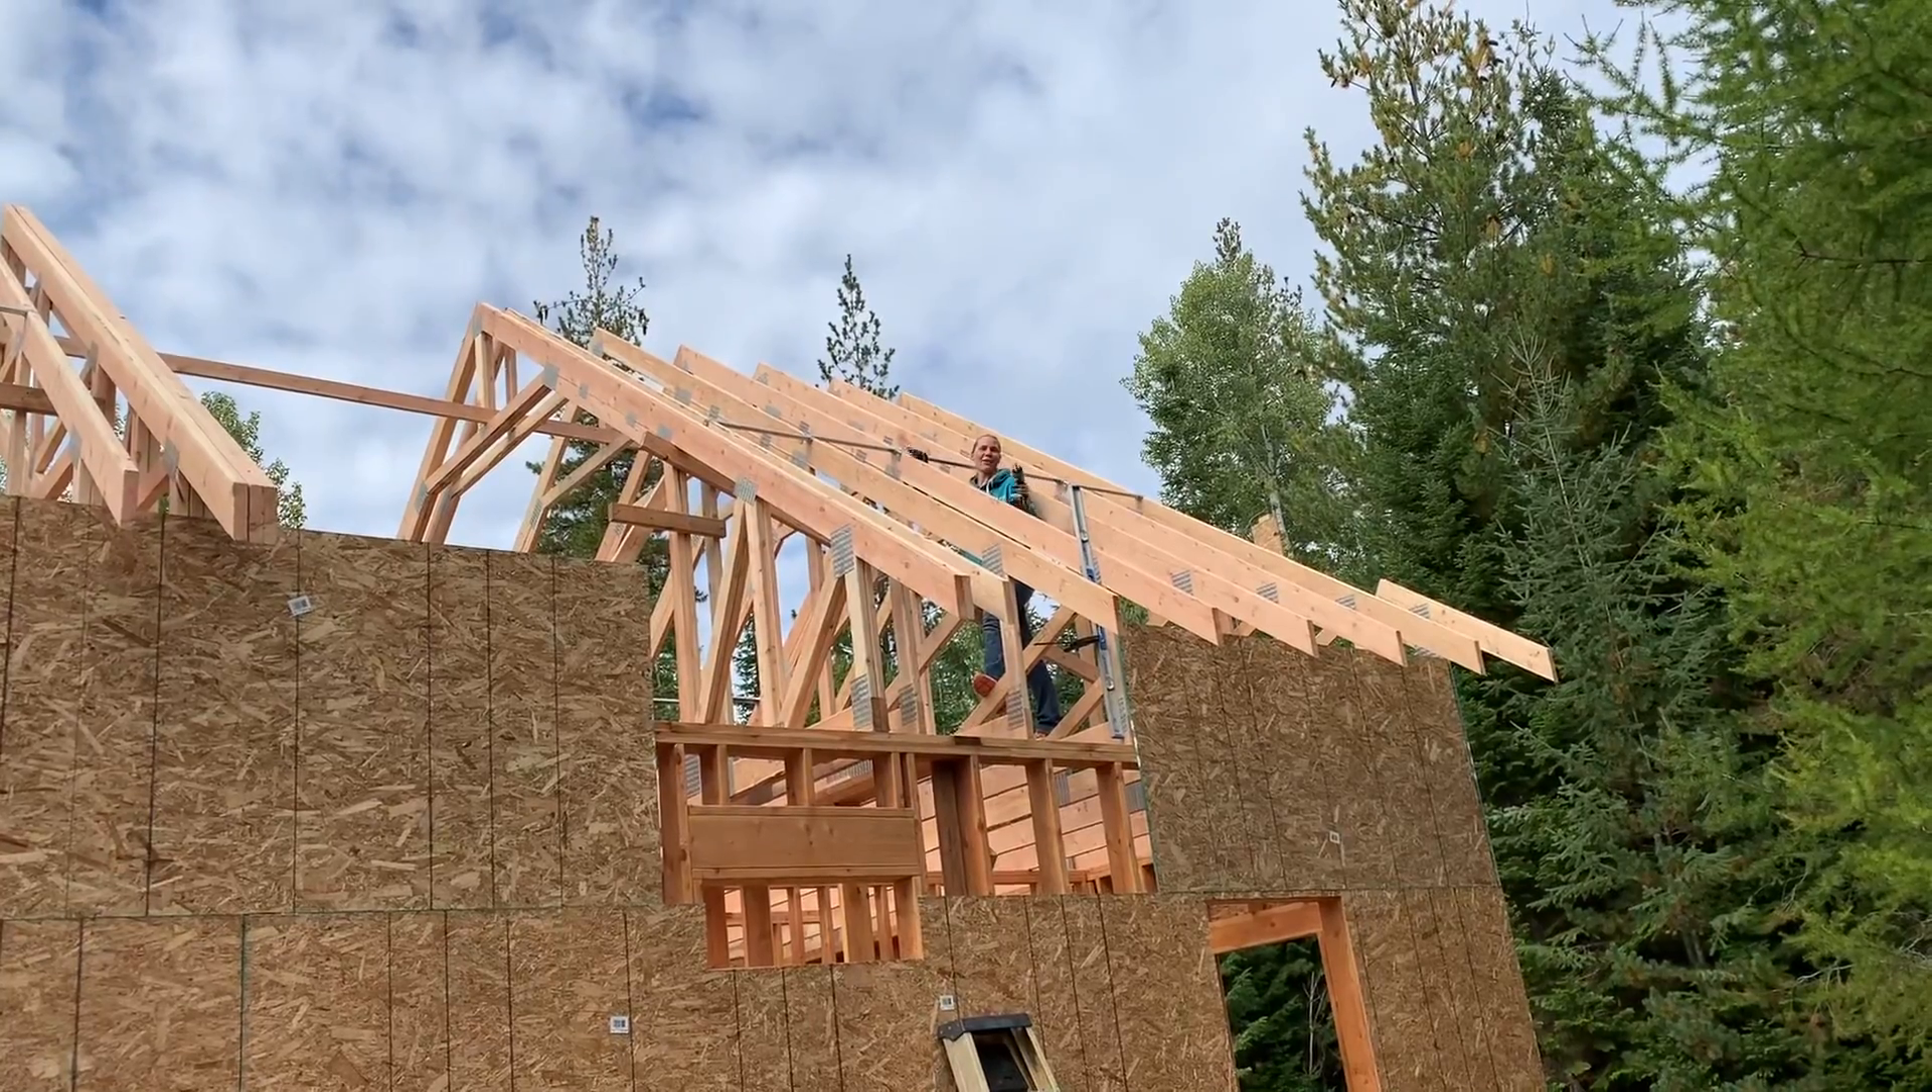So we're almost done putting up the osb along these sides.